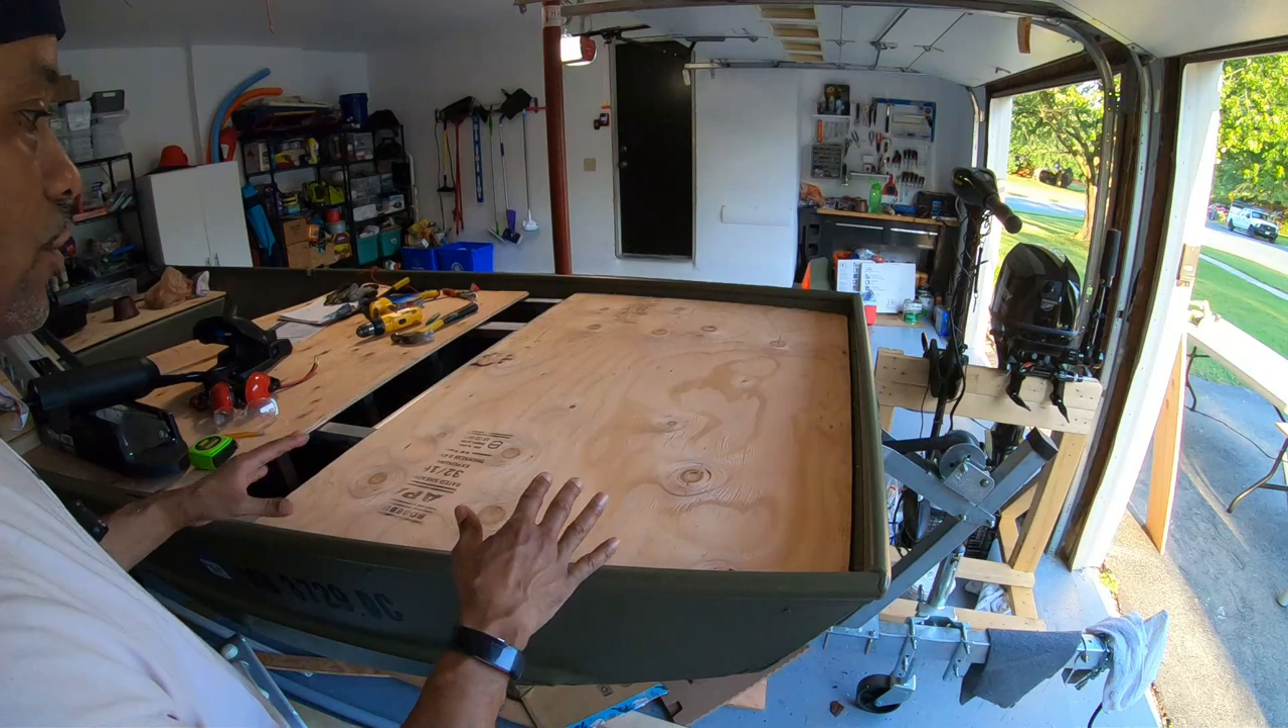I've got my extension that I'm putting on it, and I've got it traced out. All I need to do now is cut it out. I got the new piece in. Fits in nicely.